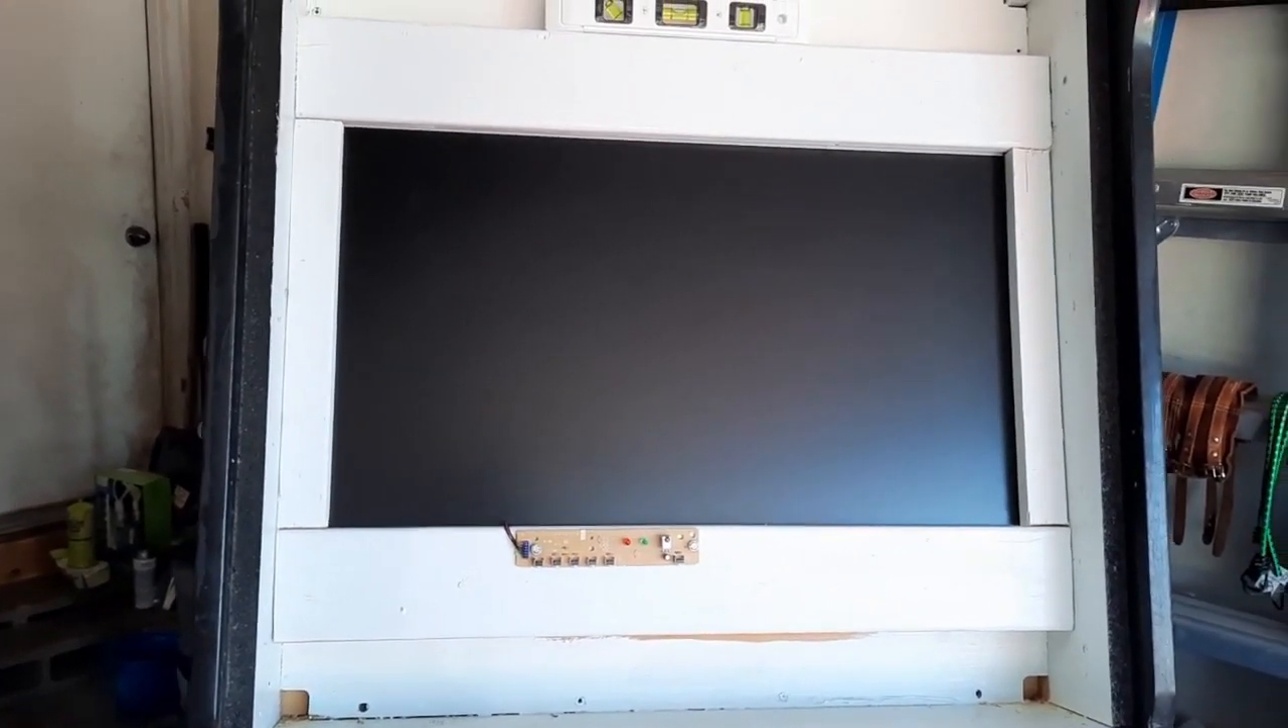Okay, so I'm going to have to apologize on y 'all real quick, but we finished the full install on the screen and my phone died the whole time I was recording and I didn't realize it, but that's where we are right now.